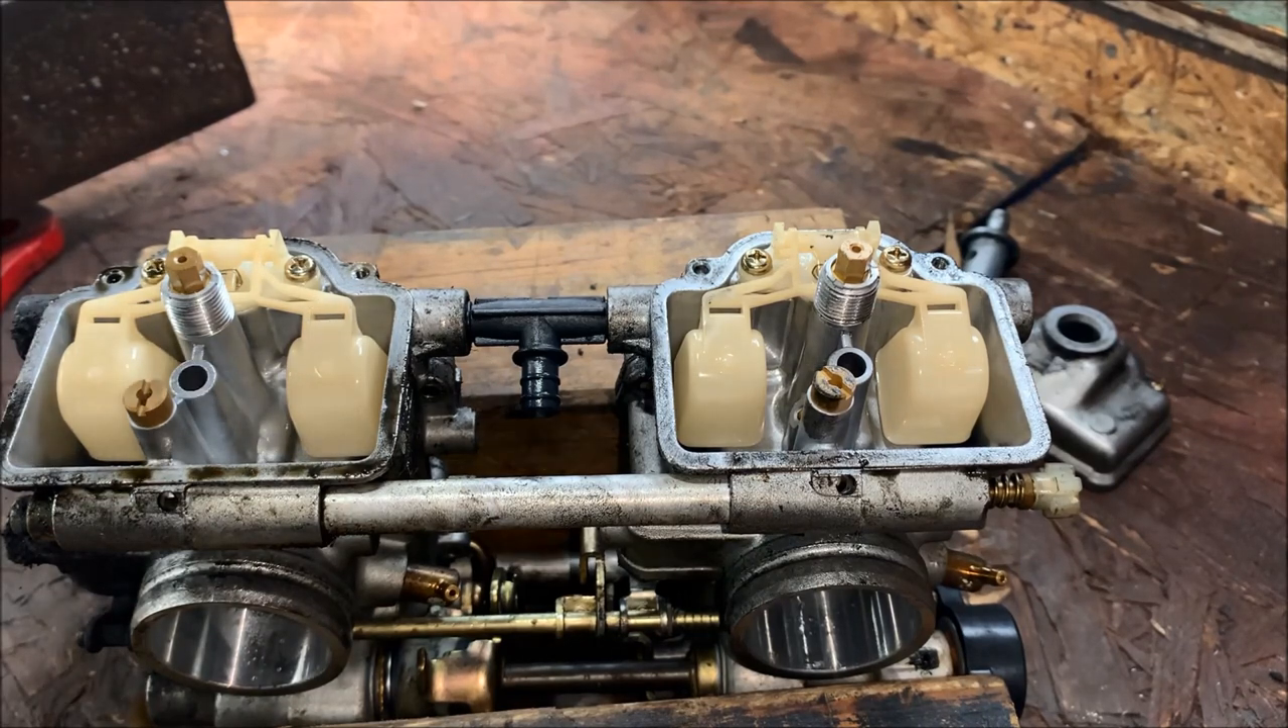All right so now we have the uh the float bowl cover is removed and now we're looking at the uh the inside of it.